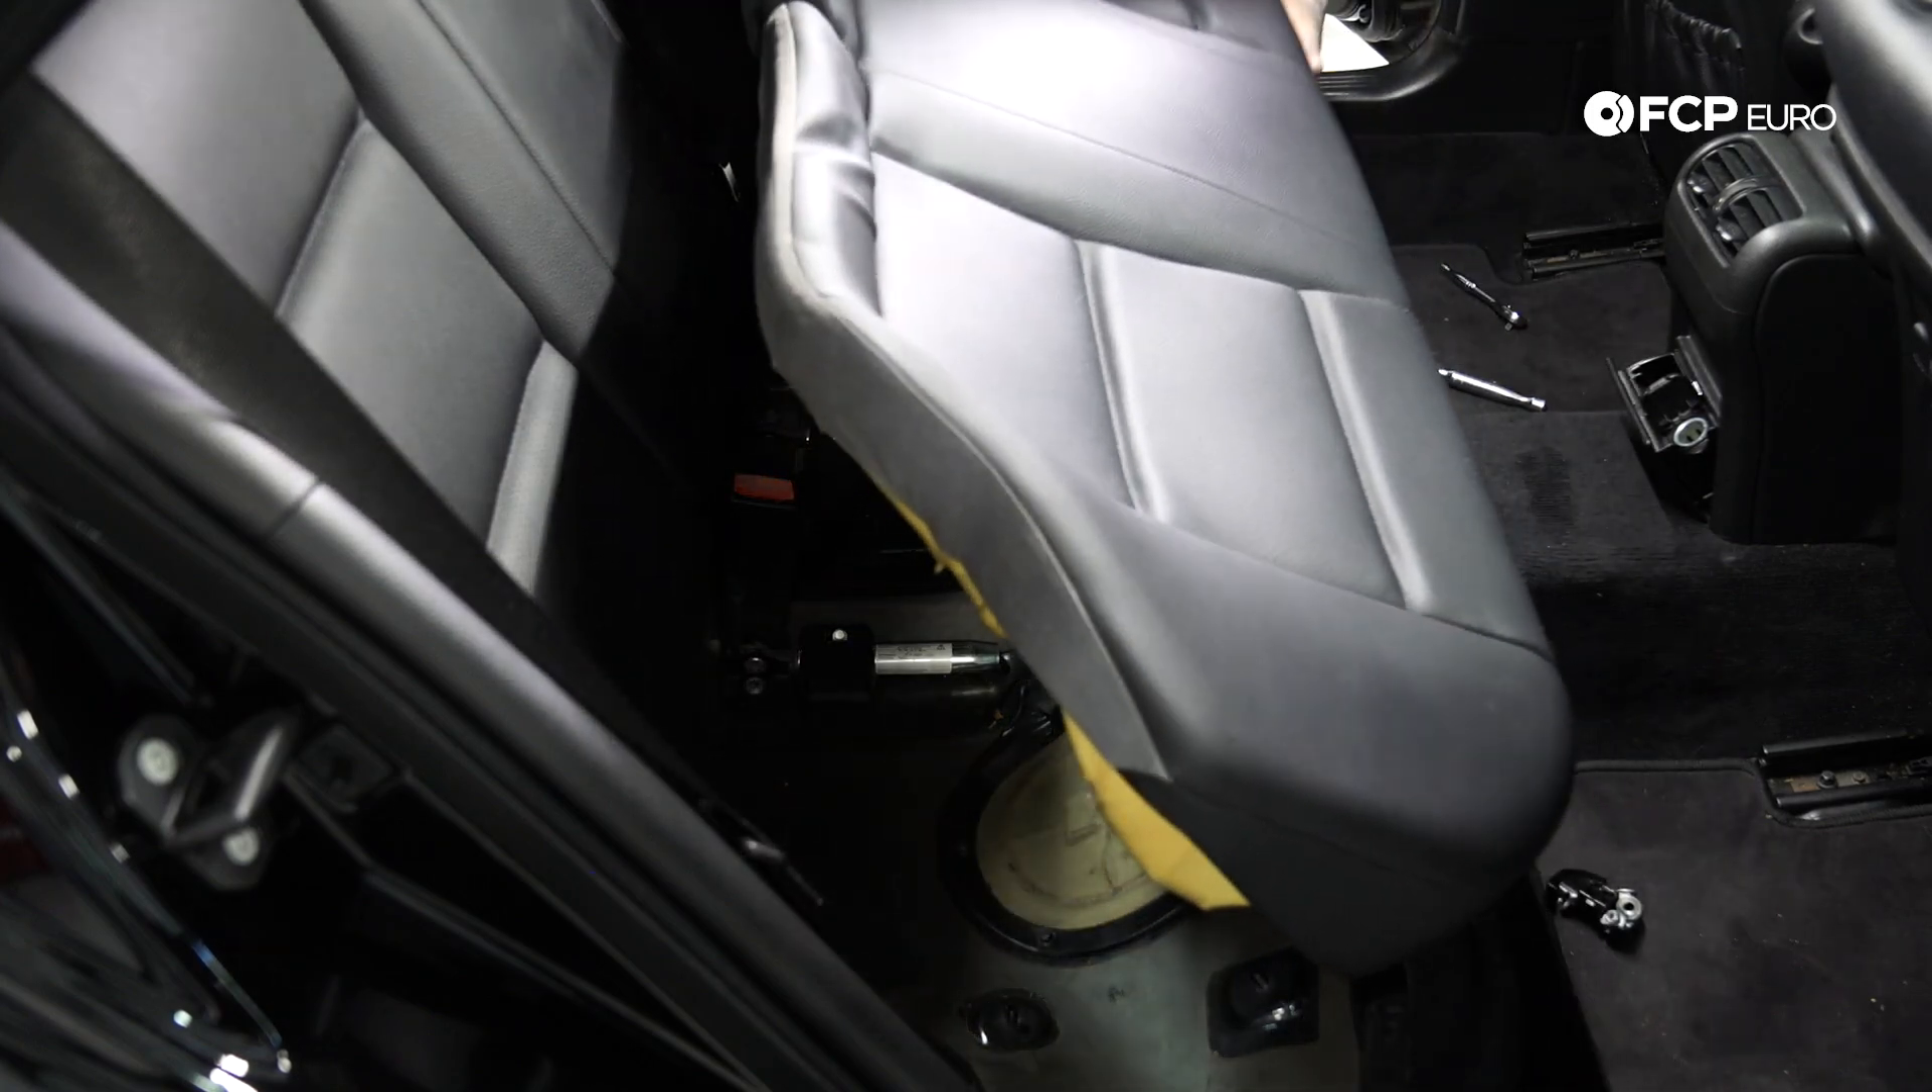Last thing we need to do is throw the seat back in this vehicle.